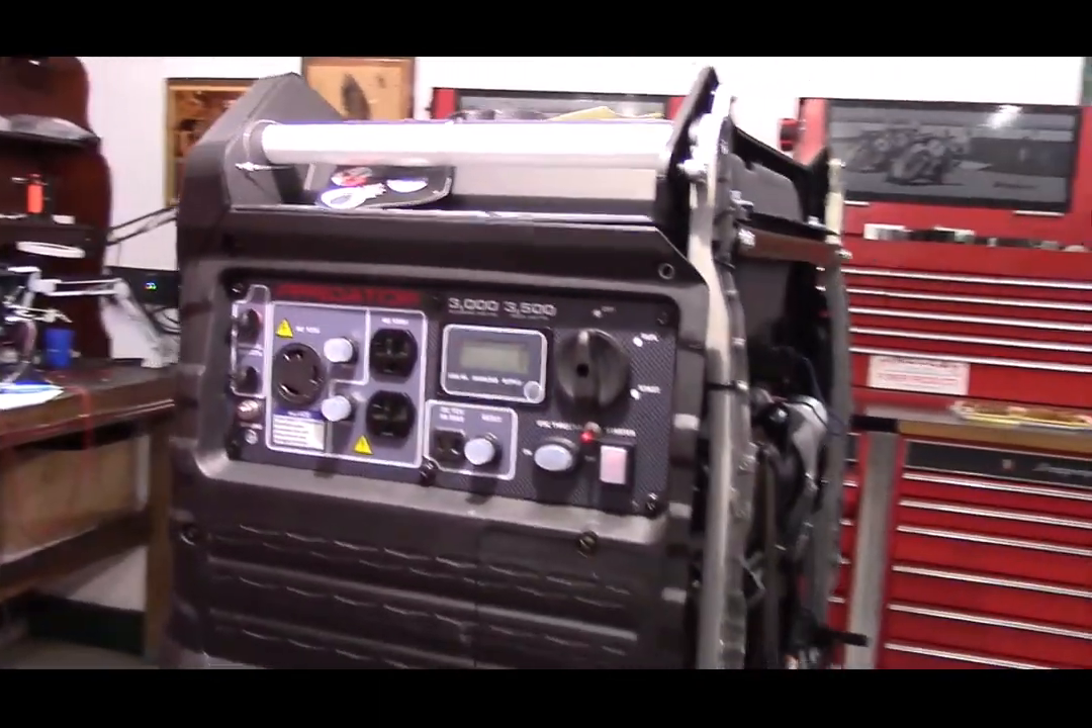So now all we have to do is put the covers back on.